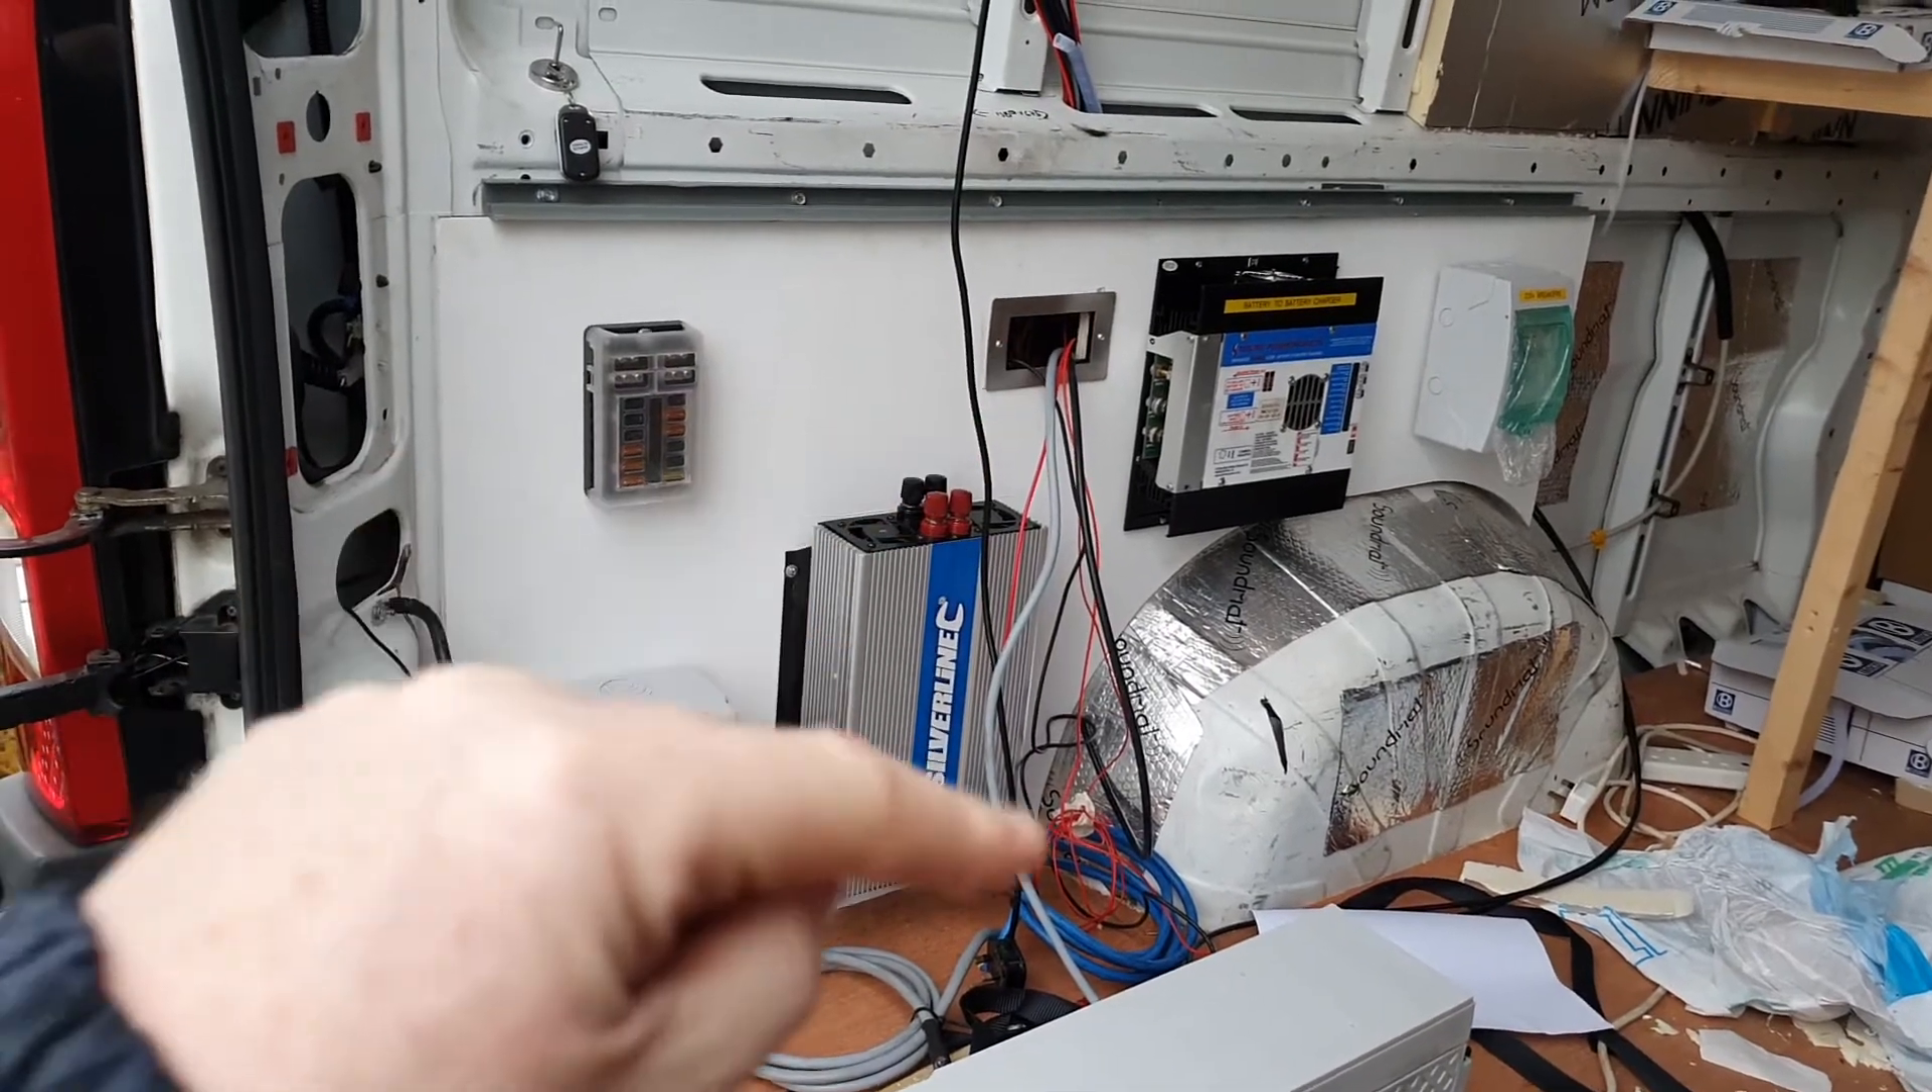Okay so it's quite windy out but that's basically the electrical panel installed in the van.